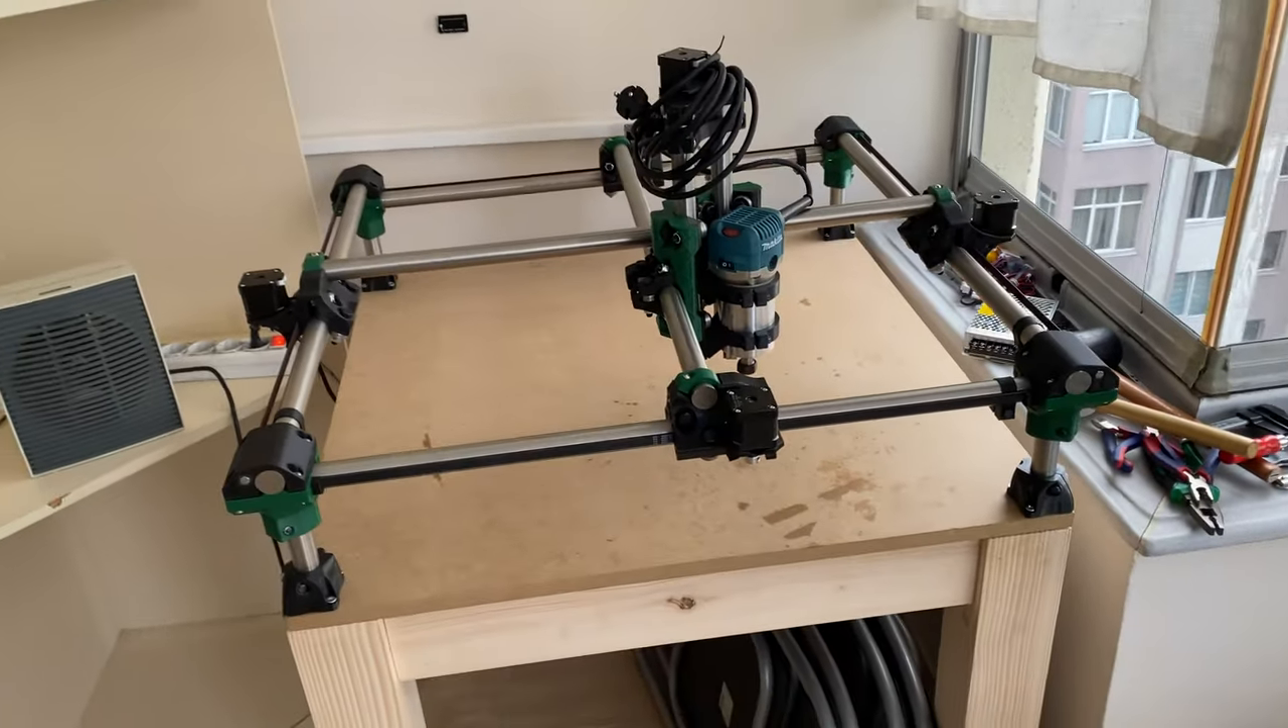I fixed the bracket orientation of the router and now I completely mounted the router there as well and I fixed the lead screw which means I cut it.